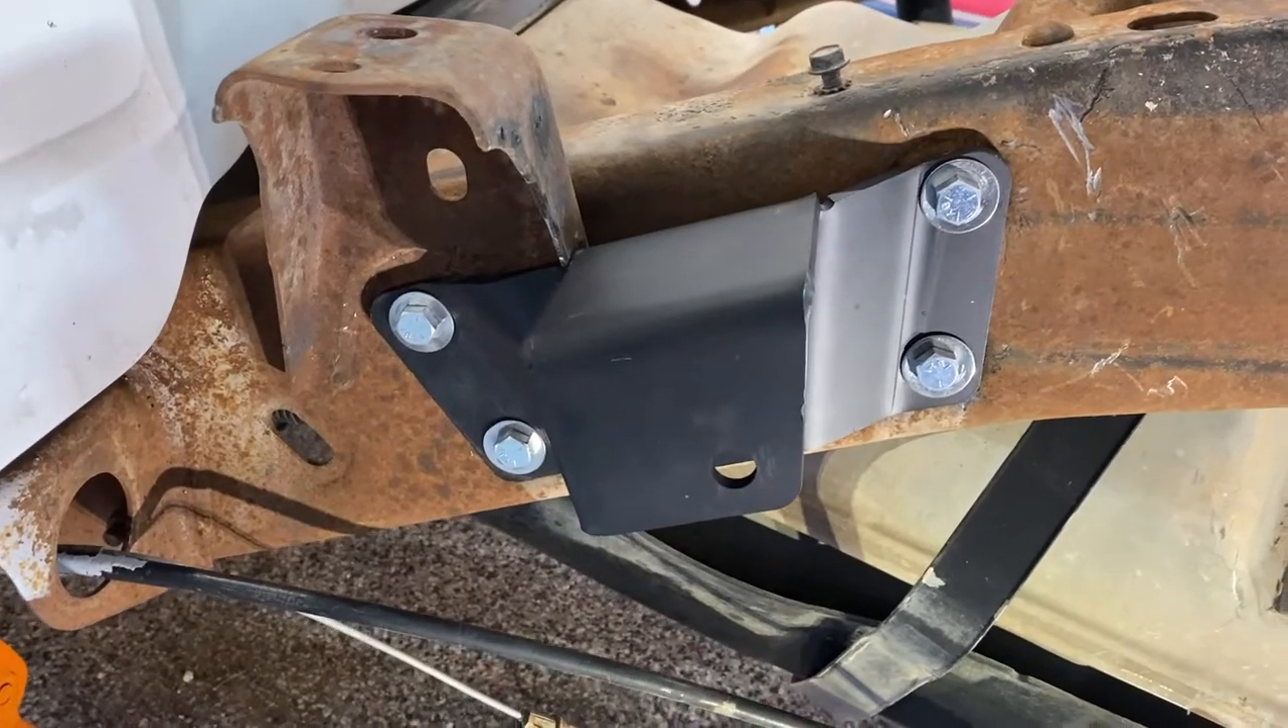The driver's side hanger is installed.